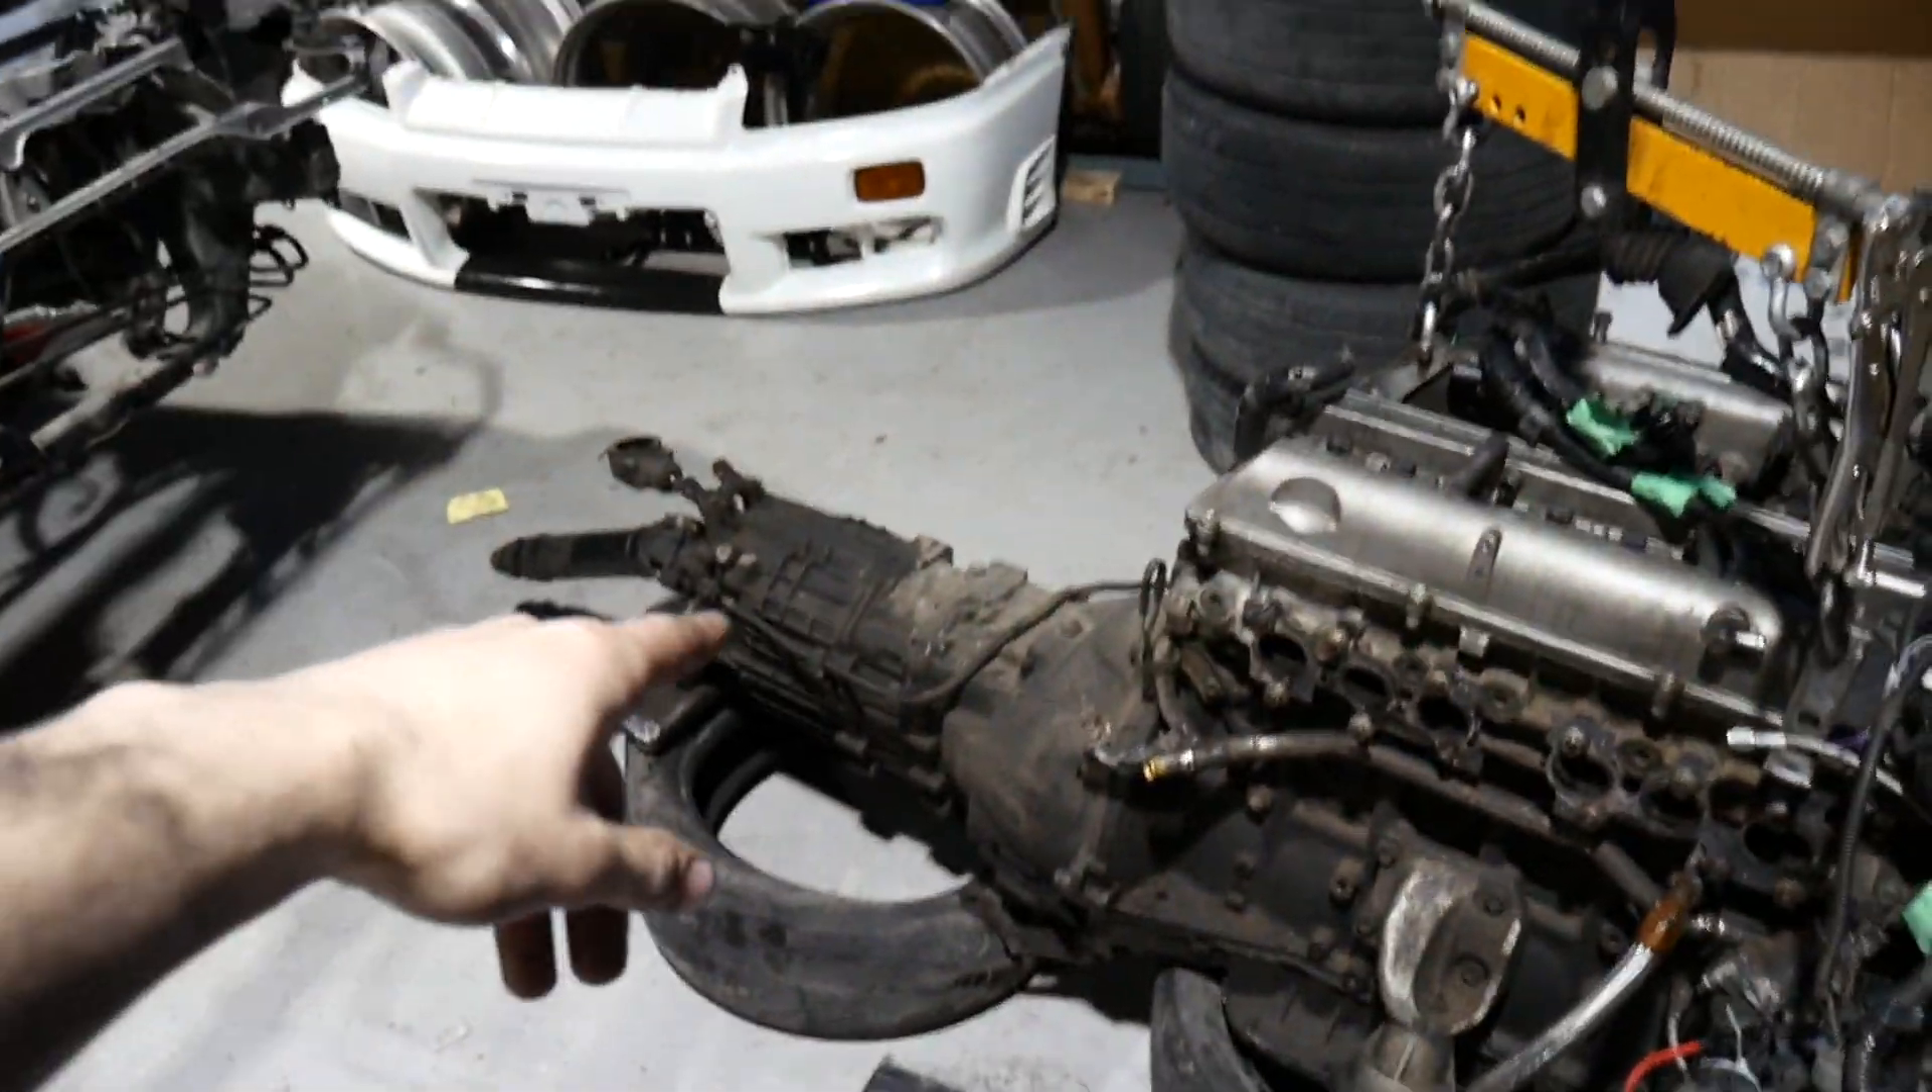2JZ and V160 transmission are pulled.